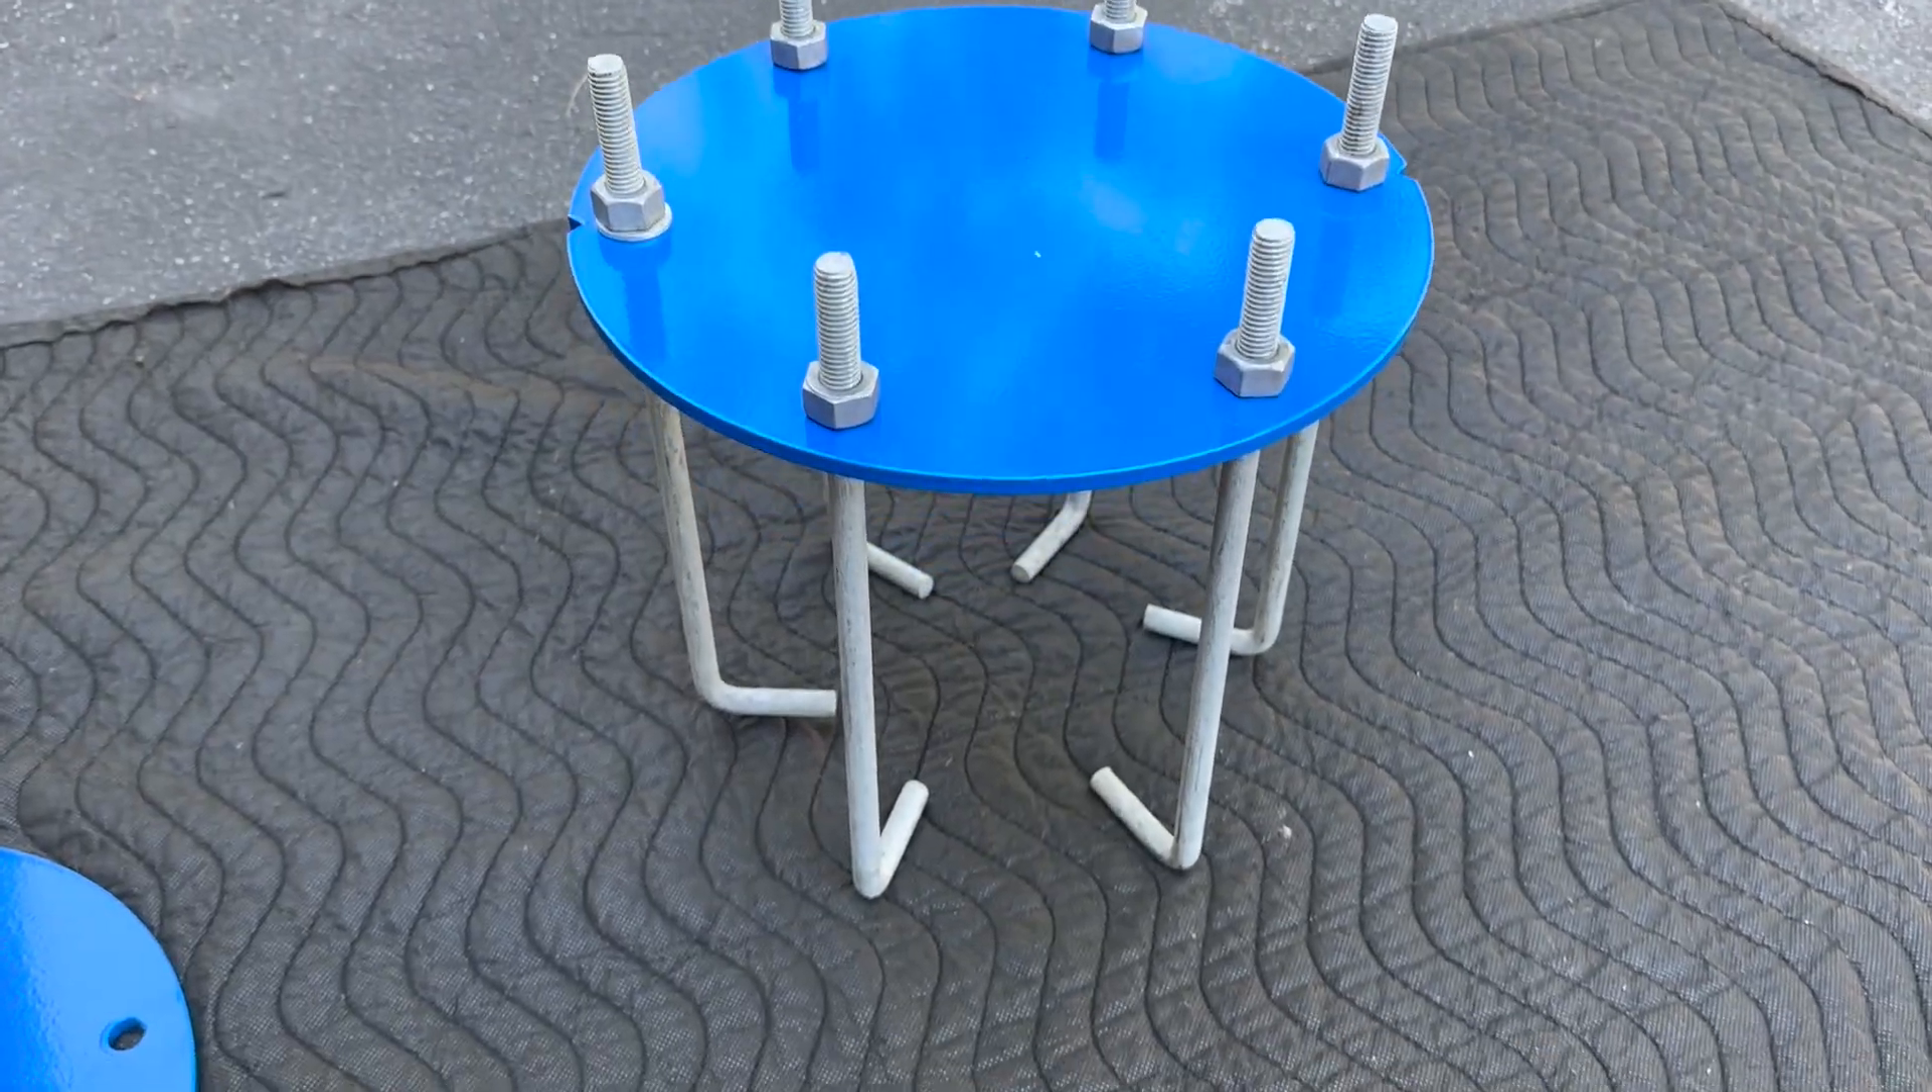Here you can see I've taken 12 inch L rods and I've mounted them to that plate.